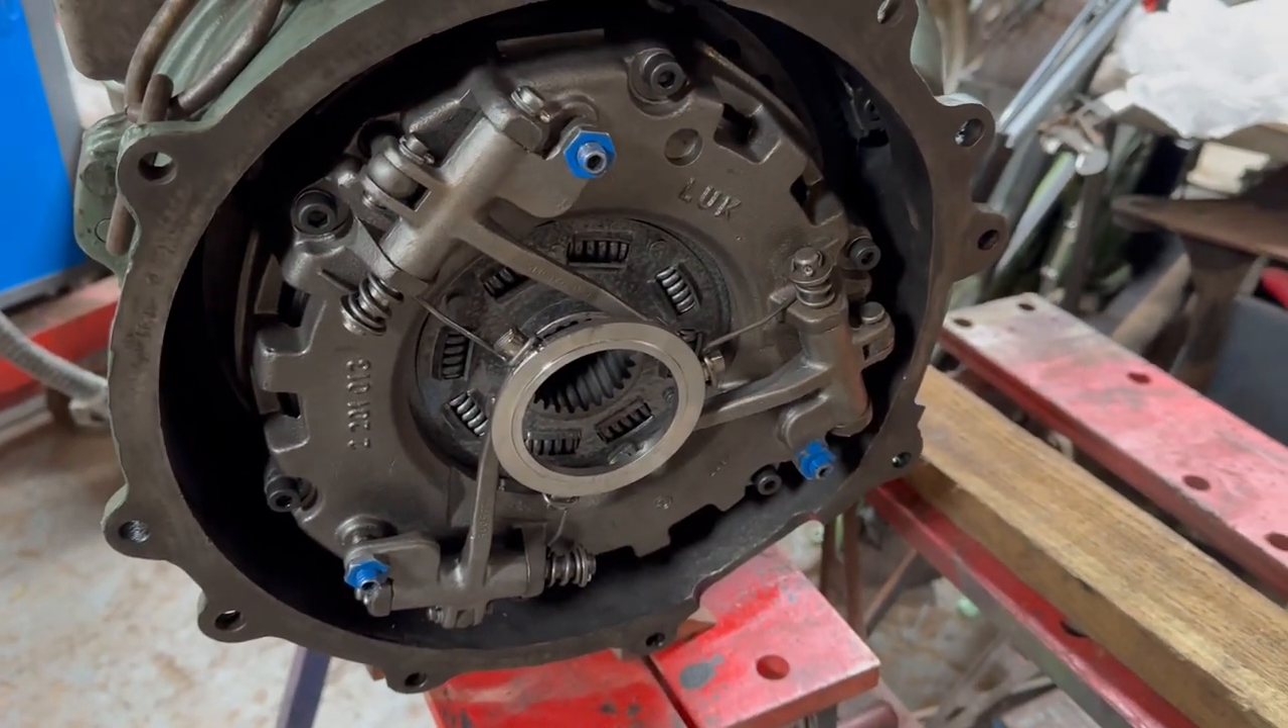Clutch cover is all installed.